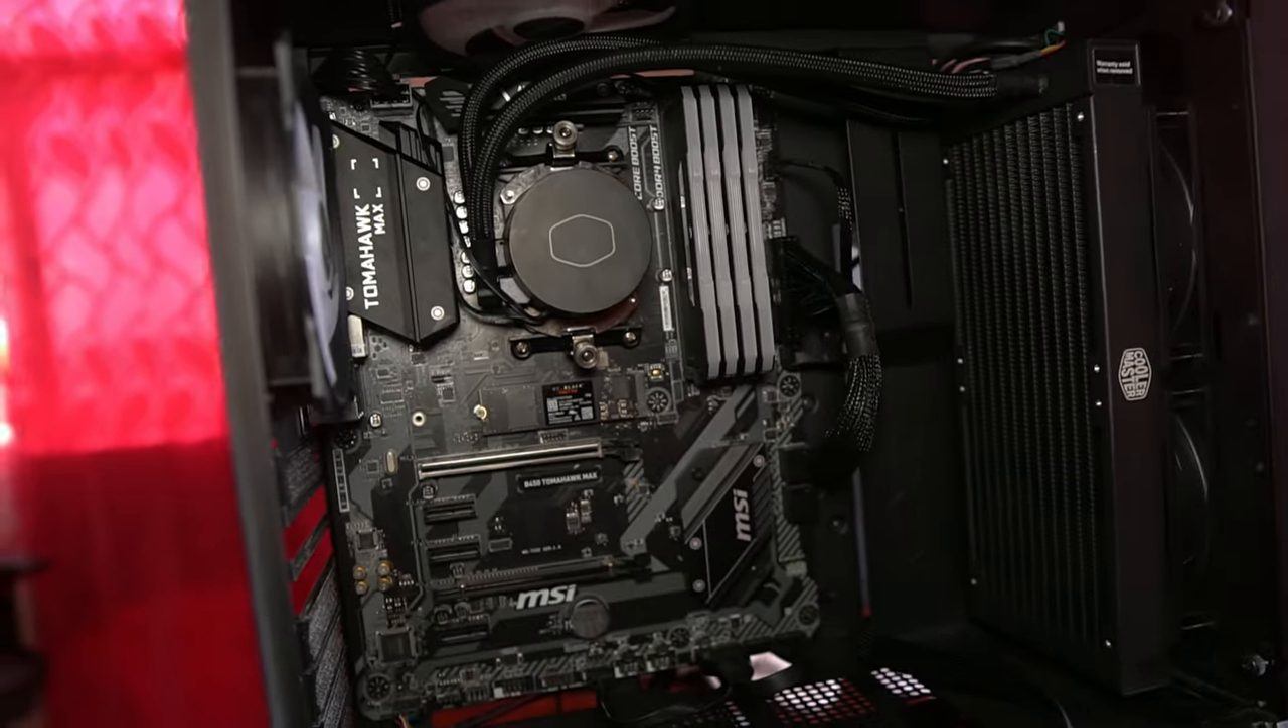CPU coolers and CPUs in, the storage drive is in, fans are in, and everything, is pretty much plugged up, the last part, is the graphics card.